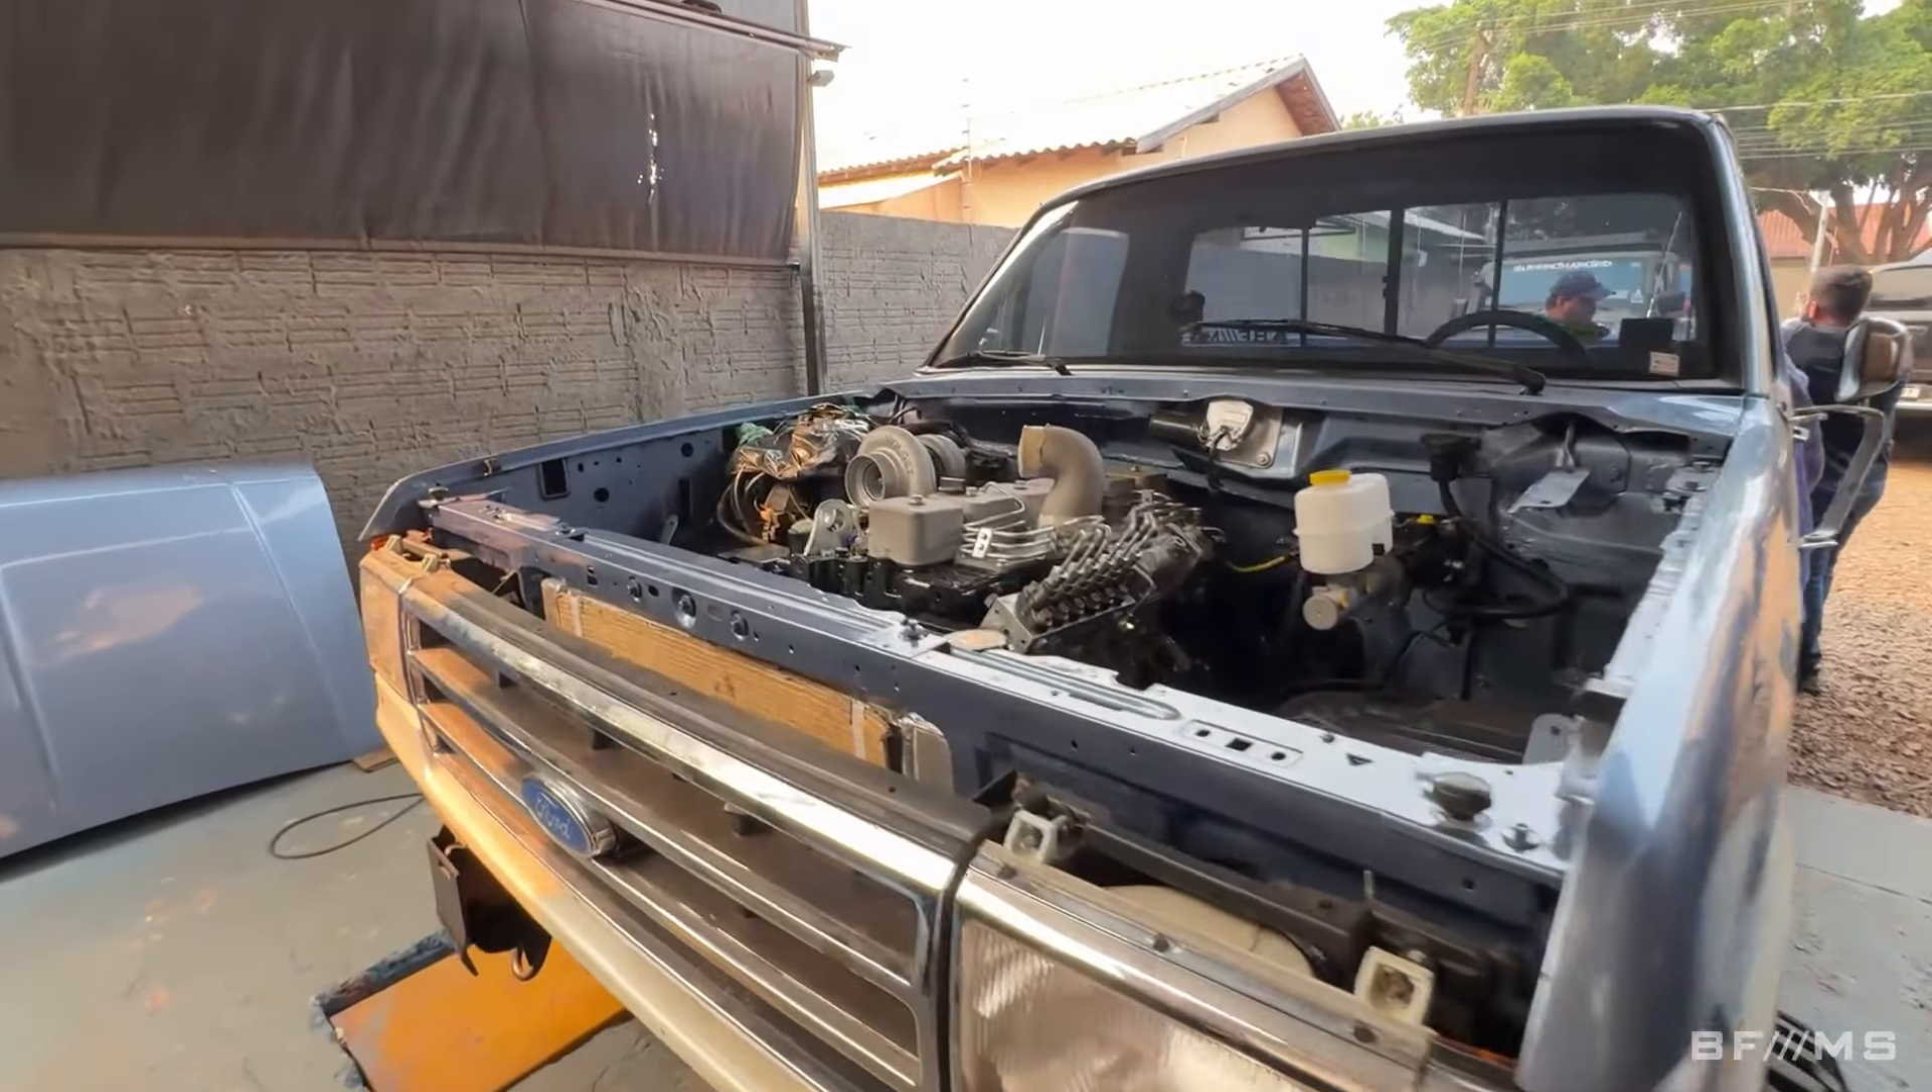Aí gurizada, cá estamos nós de novo no Maeda pra conversar sobre a F1000, ela já tá com a frente montada e com o motor no lugar.